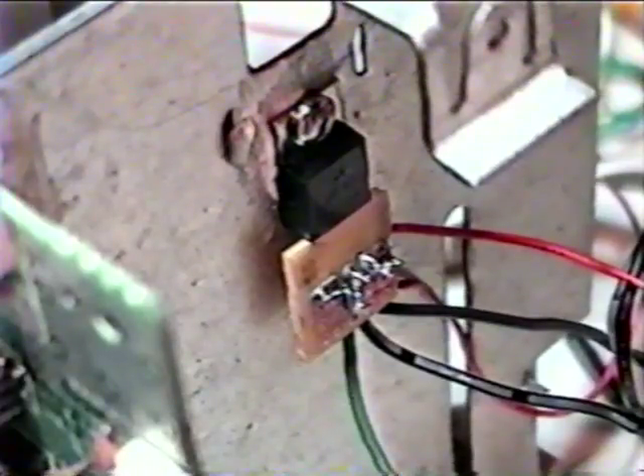Here we see our 7805 wired and attached to the metal structure of the toaster, which should help dissipate heat.